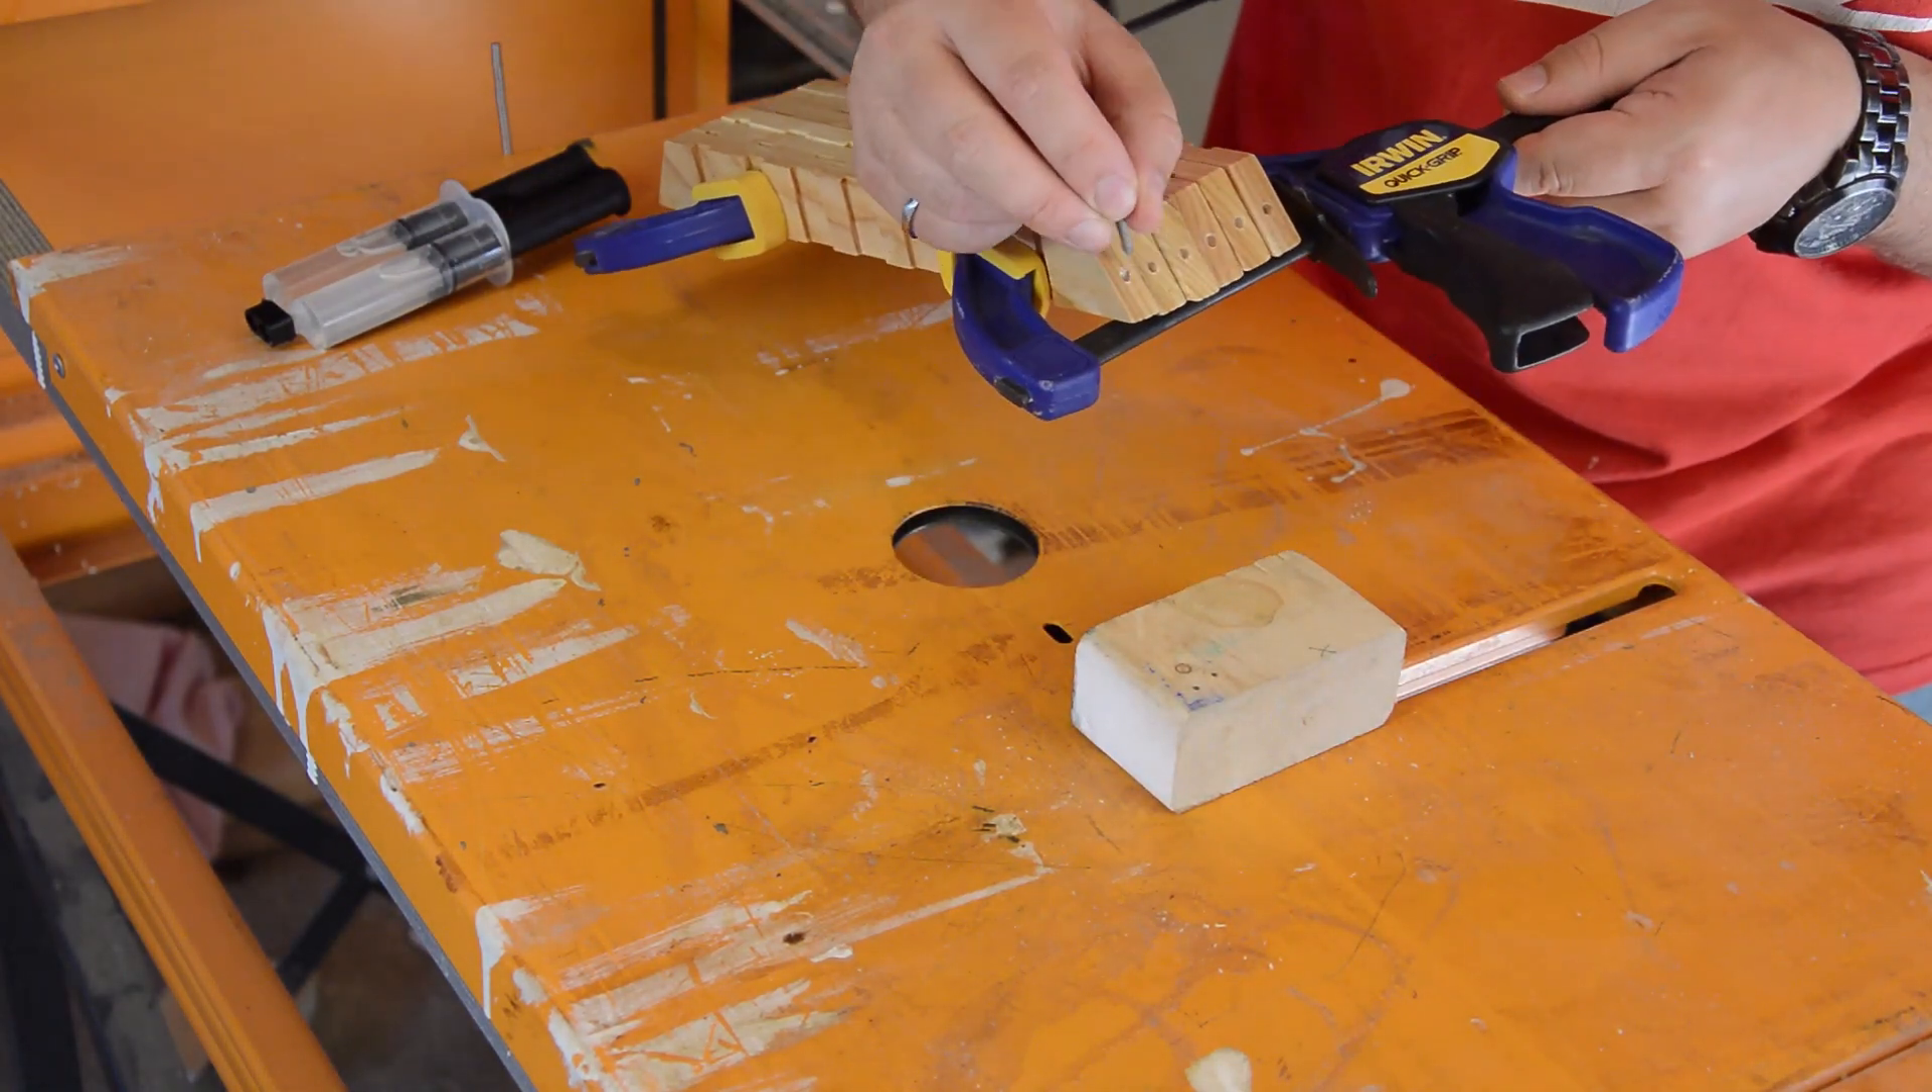Once all the ends were drilled out I just use some quick clamps just to clamp them together and hold them as one piece which made it much easier for me to work on them.